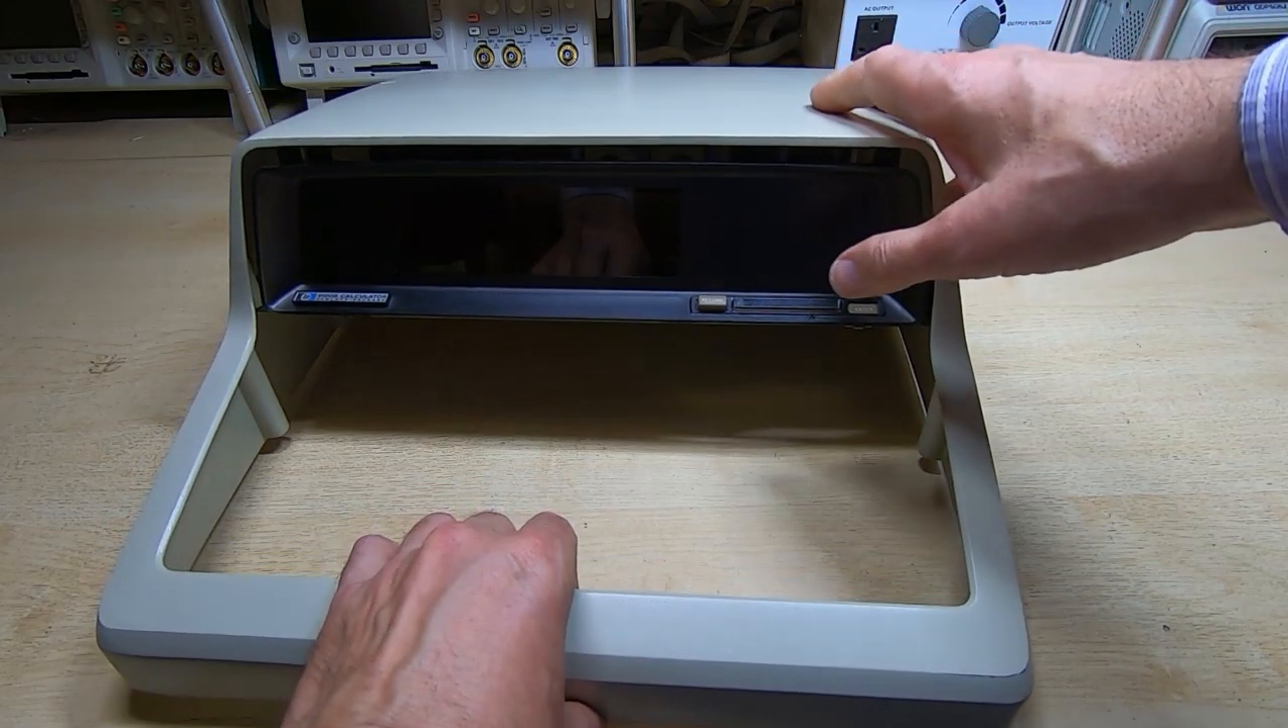That's the bezel refitted looks quite good.